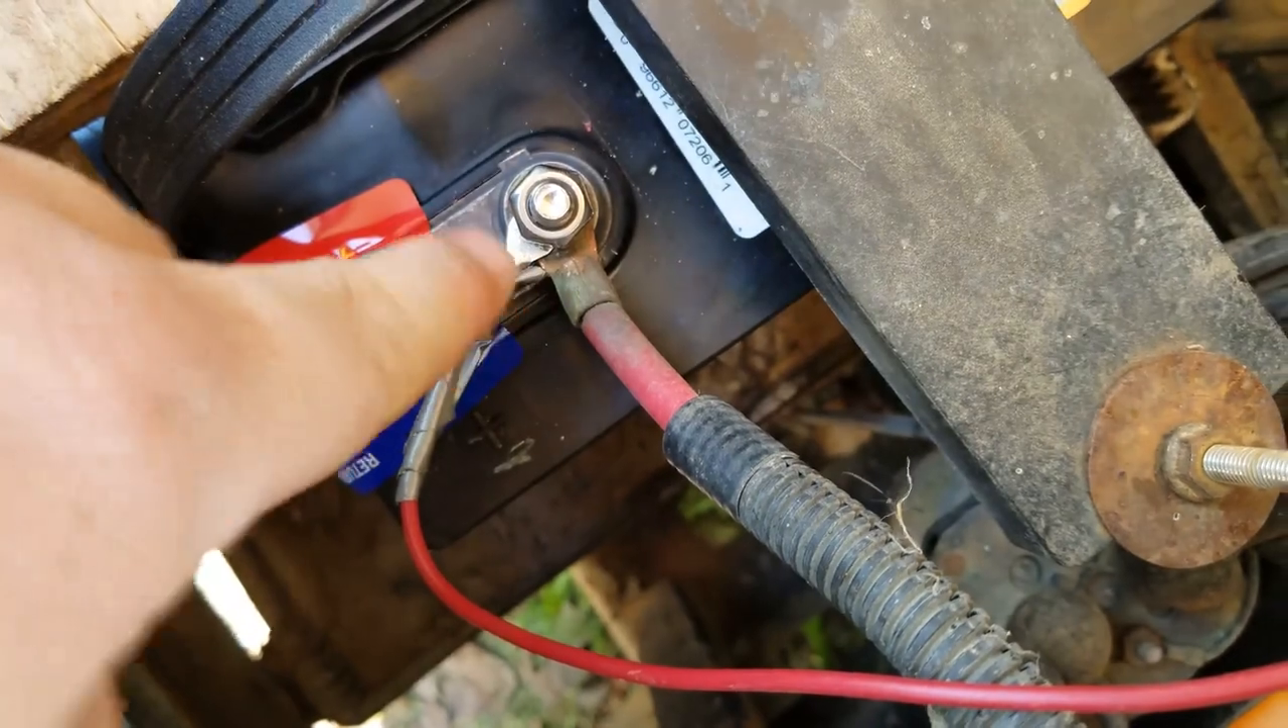All right so I have the positive connect to the same terminal on the battery as the main positive from the golf cart motor and the same negative.